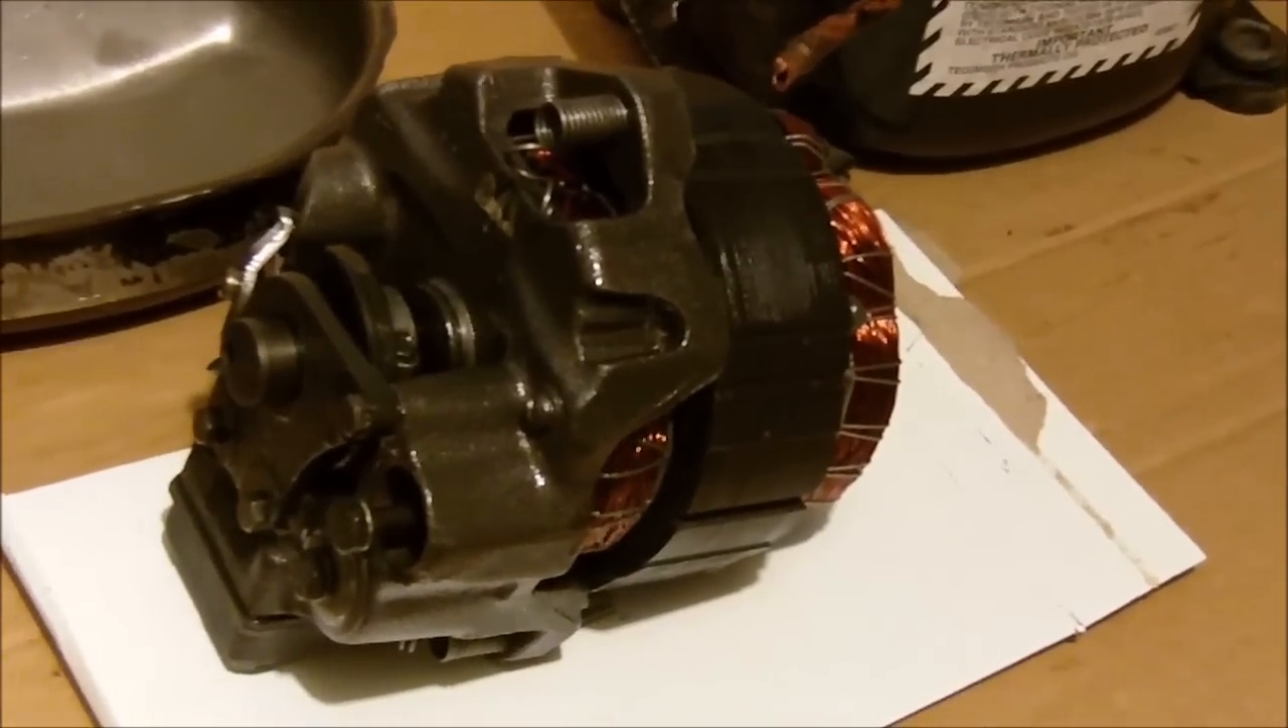Now I've just taken the compressor out of the actual housing.